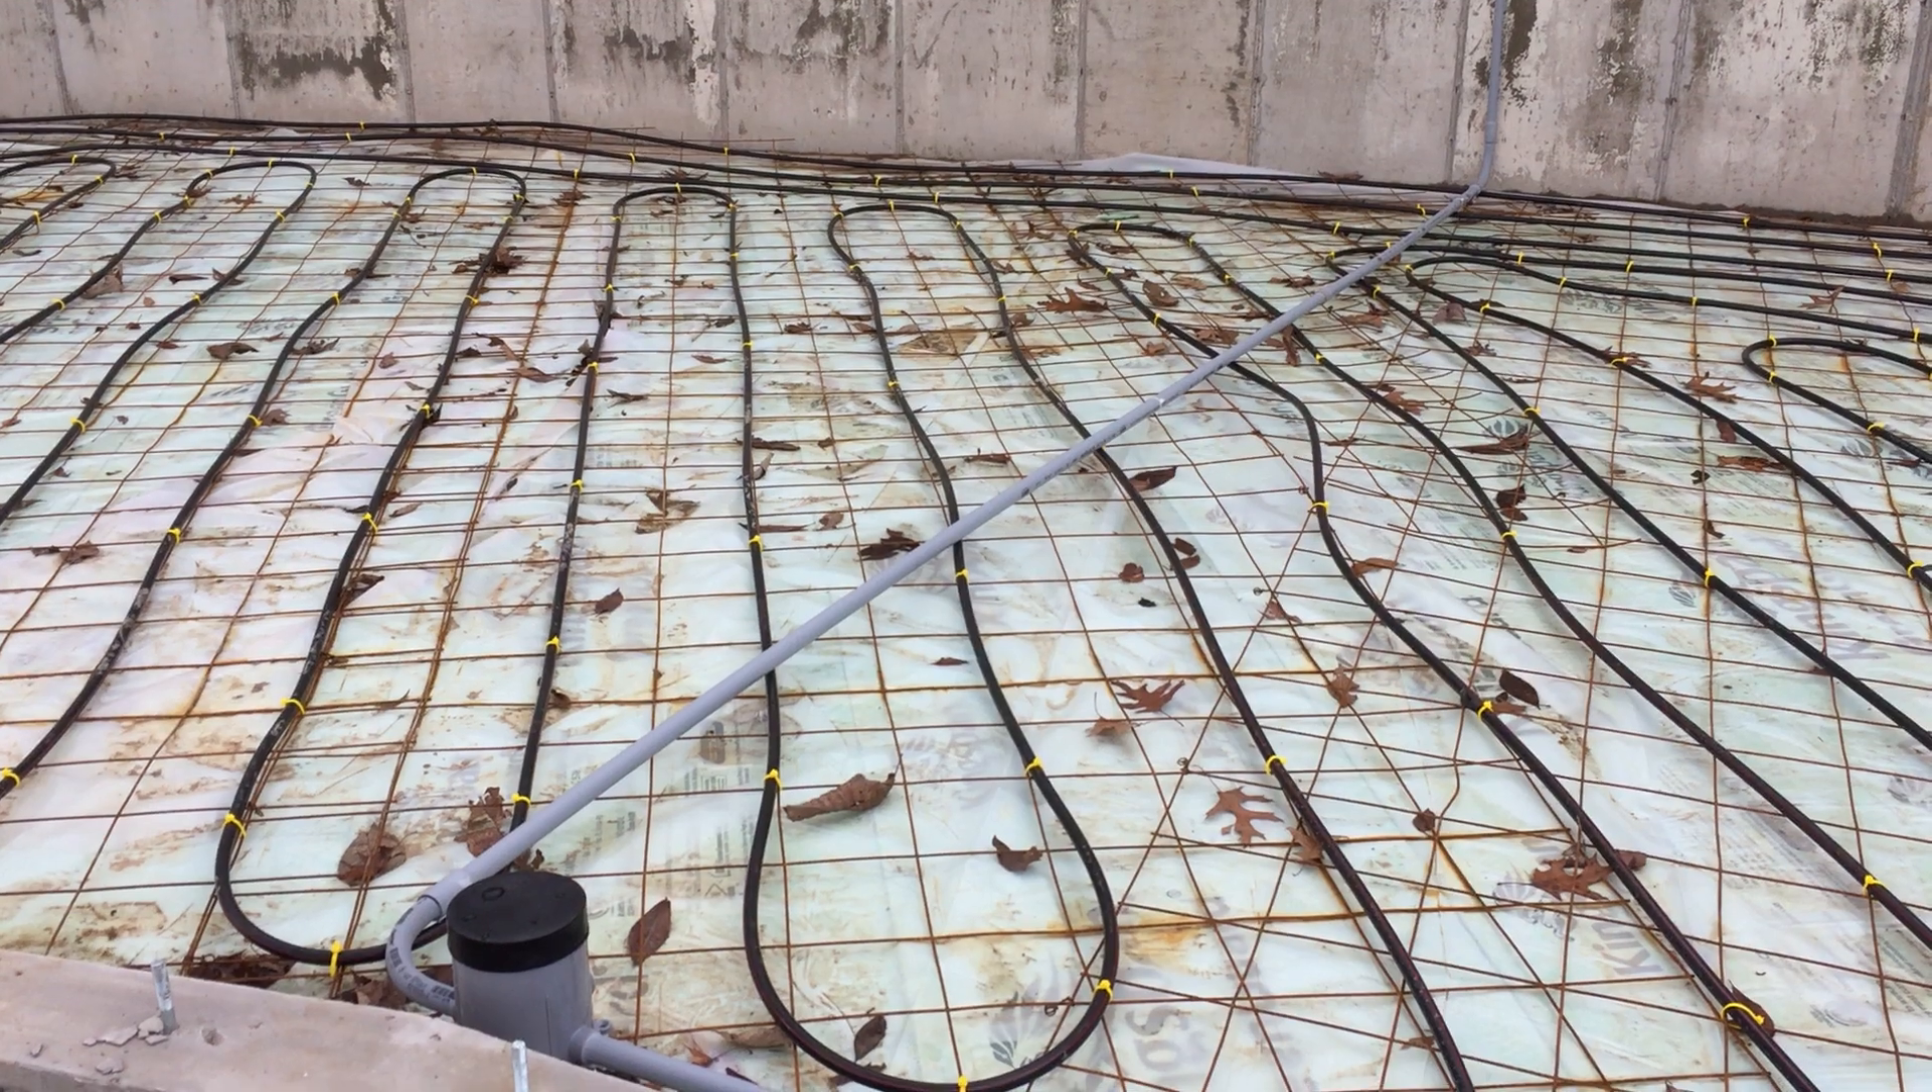As you can see, I still don't have concrete.